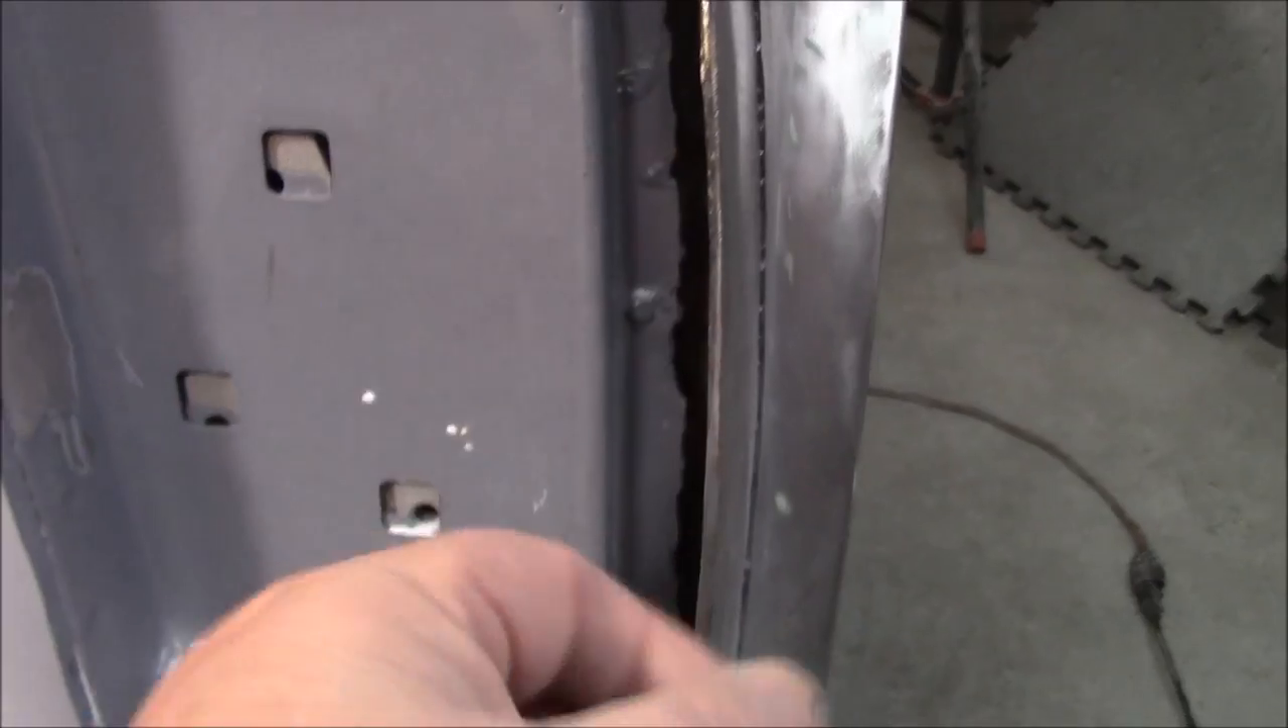You can see there's also quite a bit of a gap between this edge and the uh the fender lip.